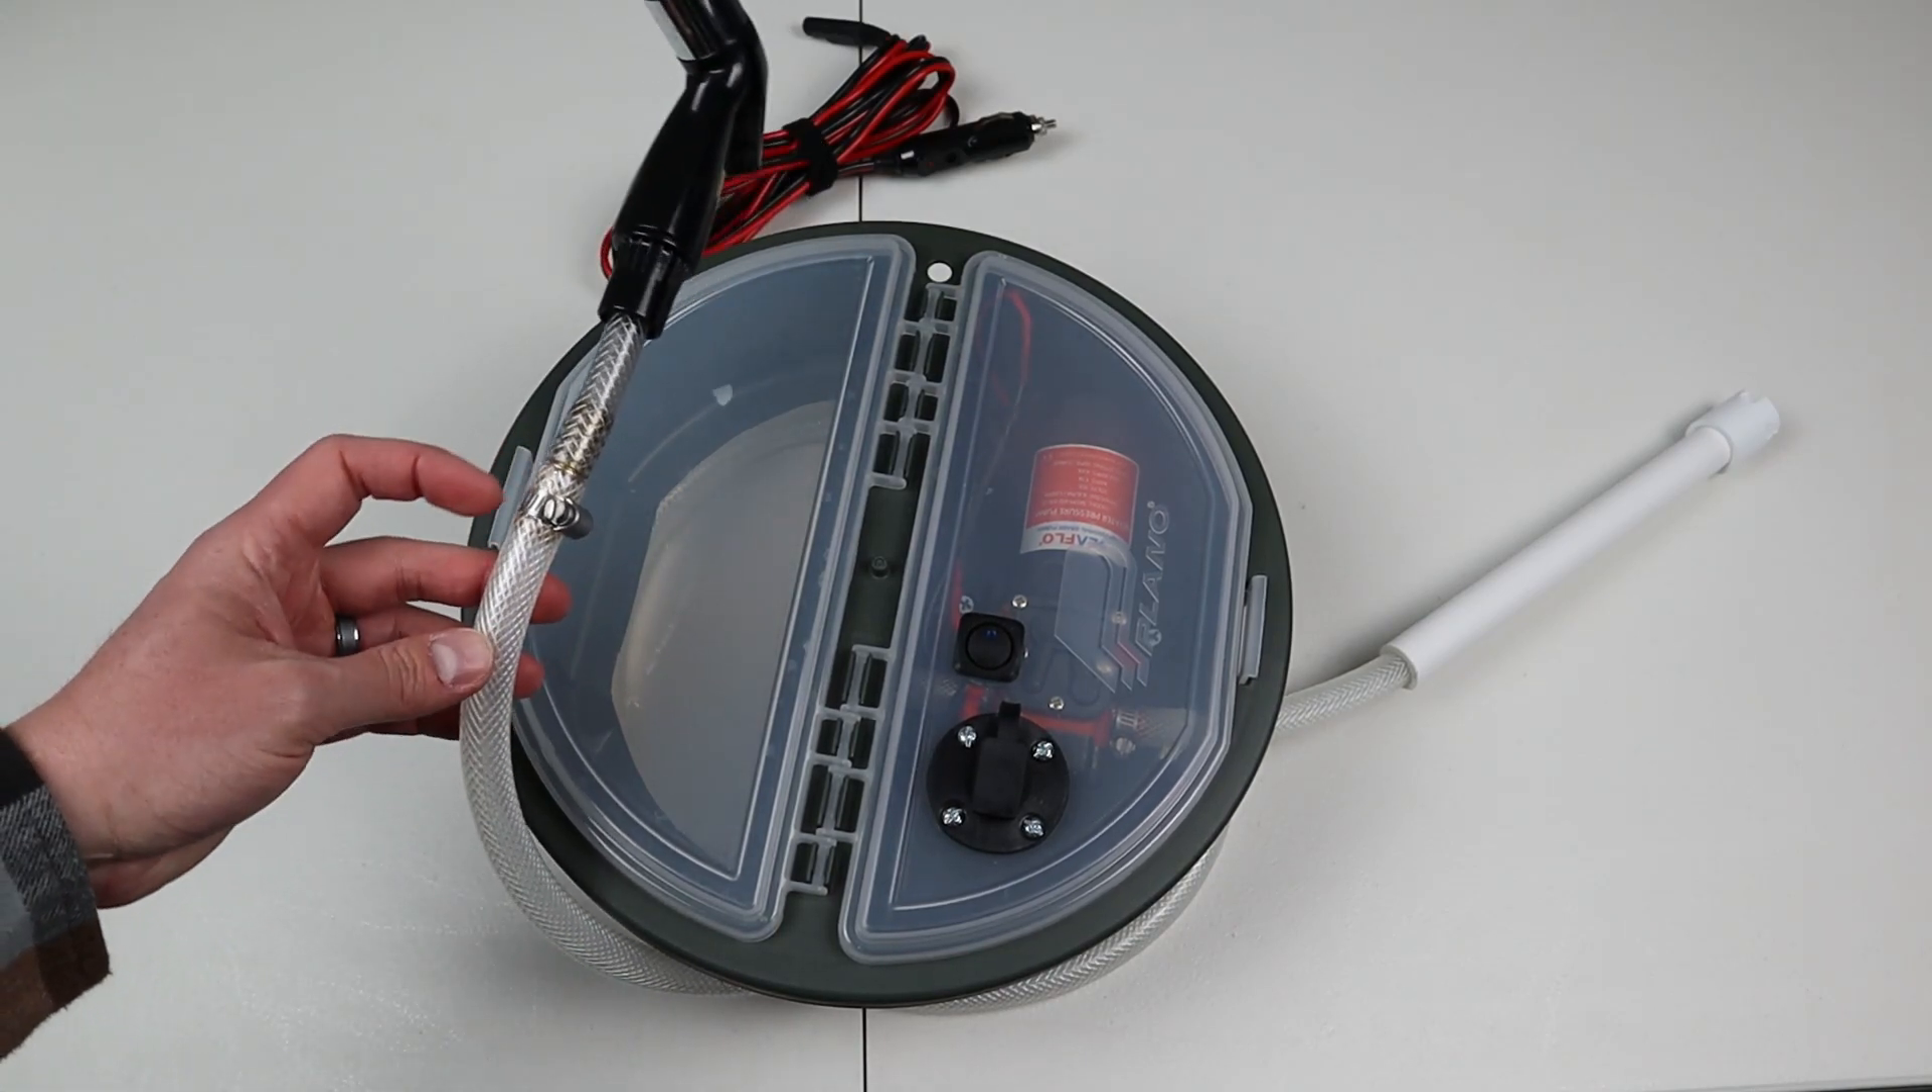As you see, I did put a clamp here. An additional one. Just like the ones inside. This is just a third one.